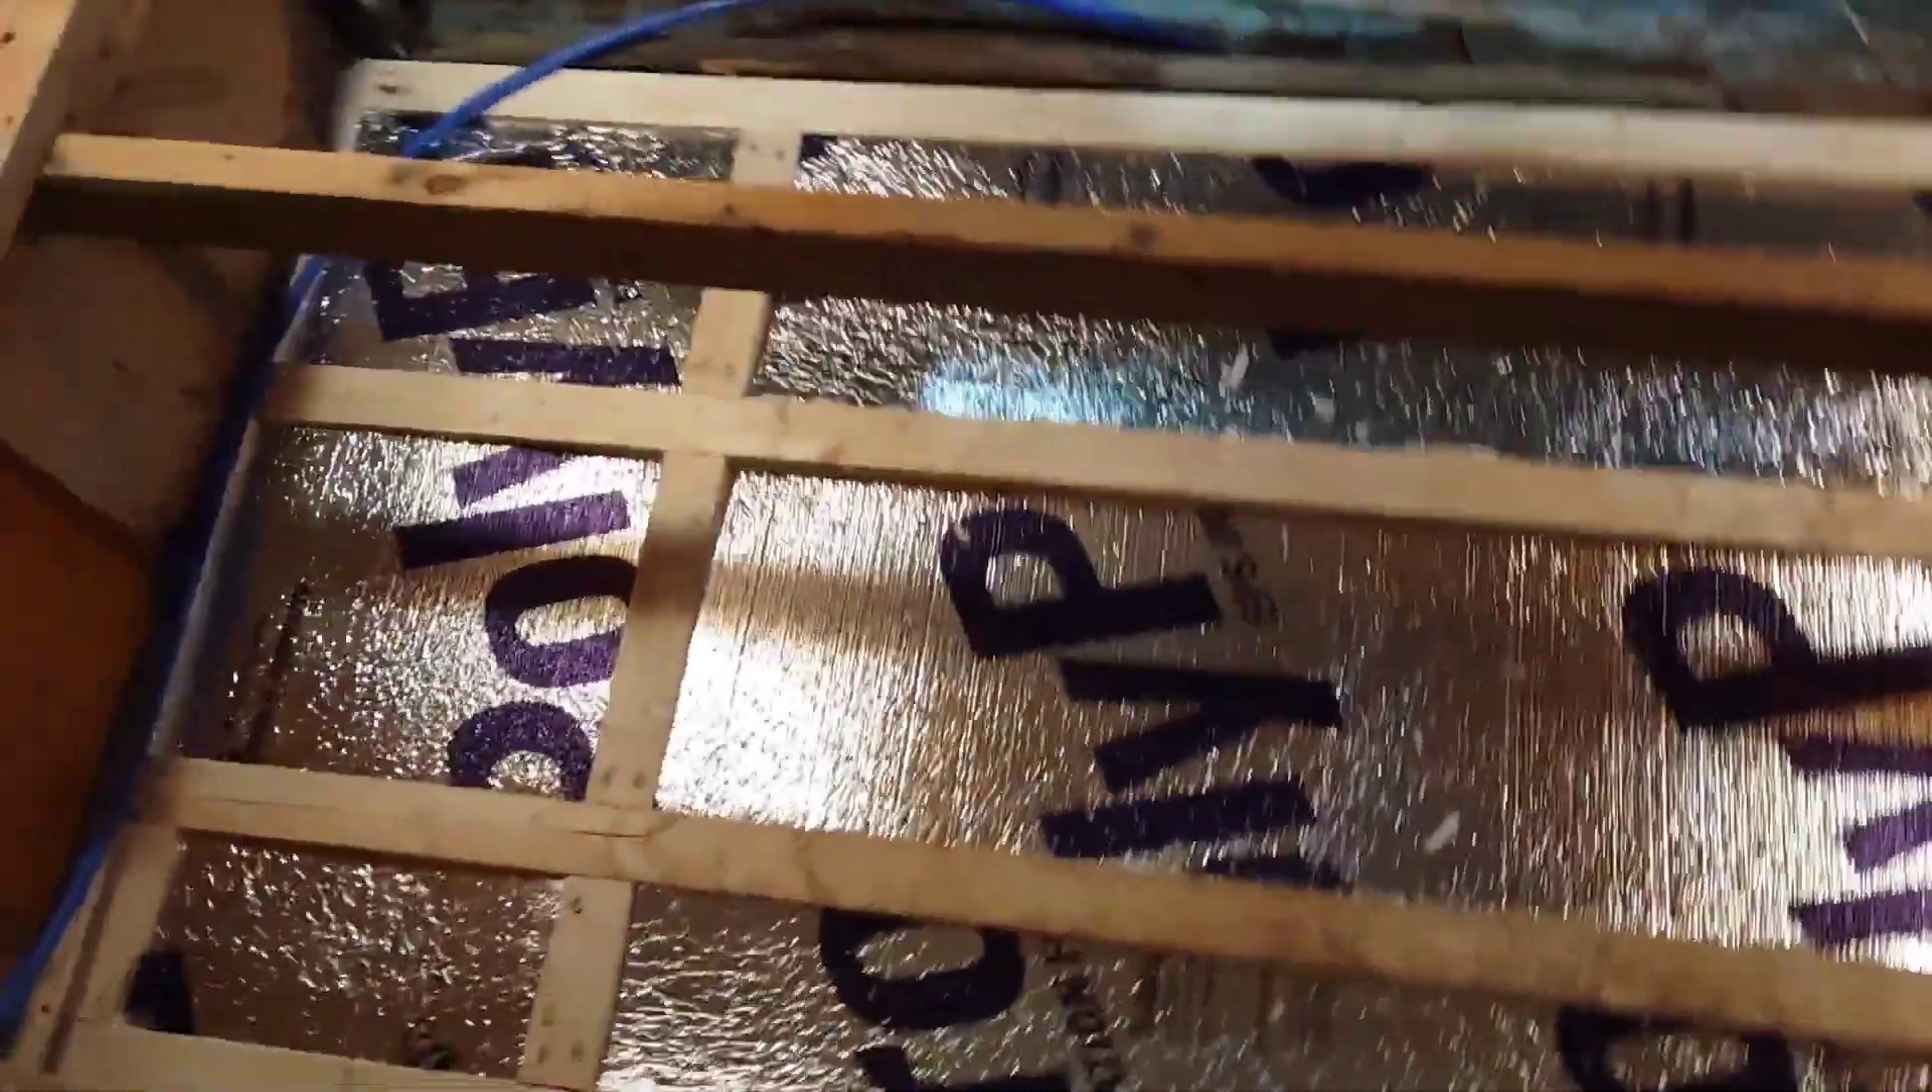Okay folks, so we got a nice grid laid down framing for the new floor and we got it nice and insulated.